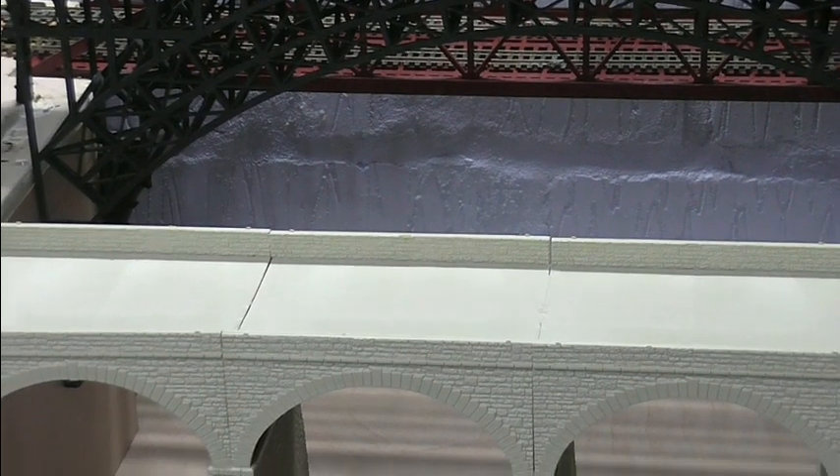You can see the gaps on the bridge but i'll sort it one way or another.